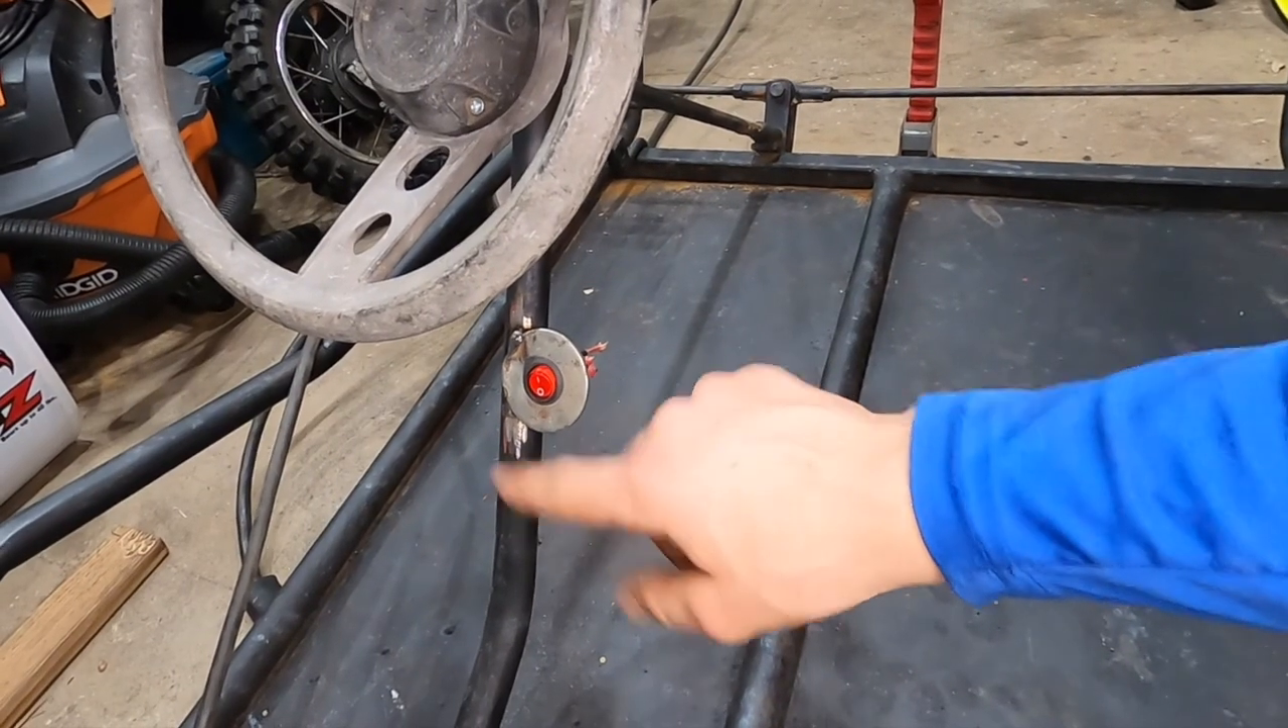I just welded this washer onto the frame and that is going to be the kill switch.